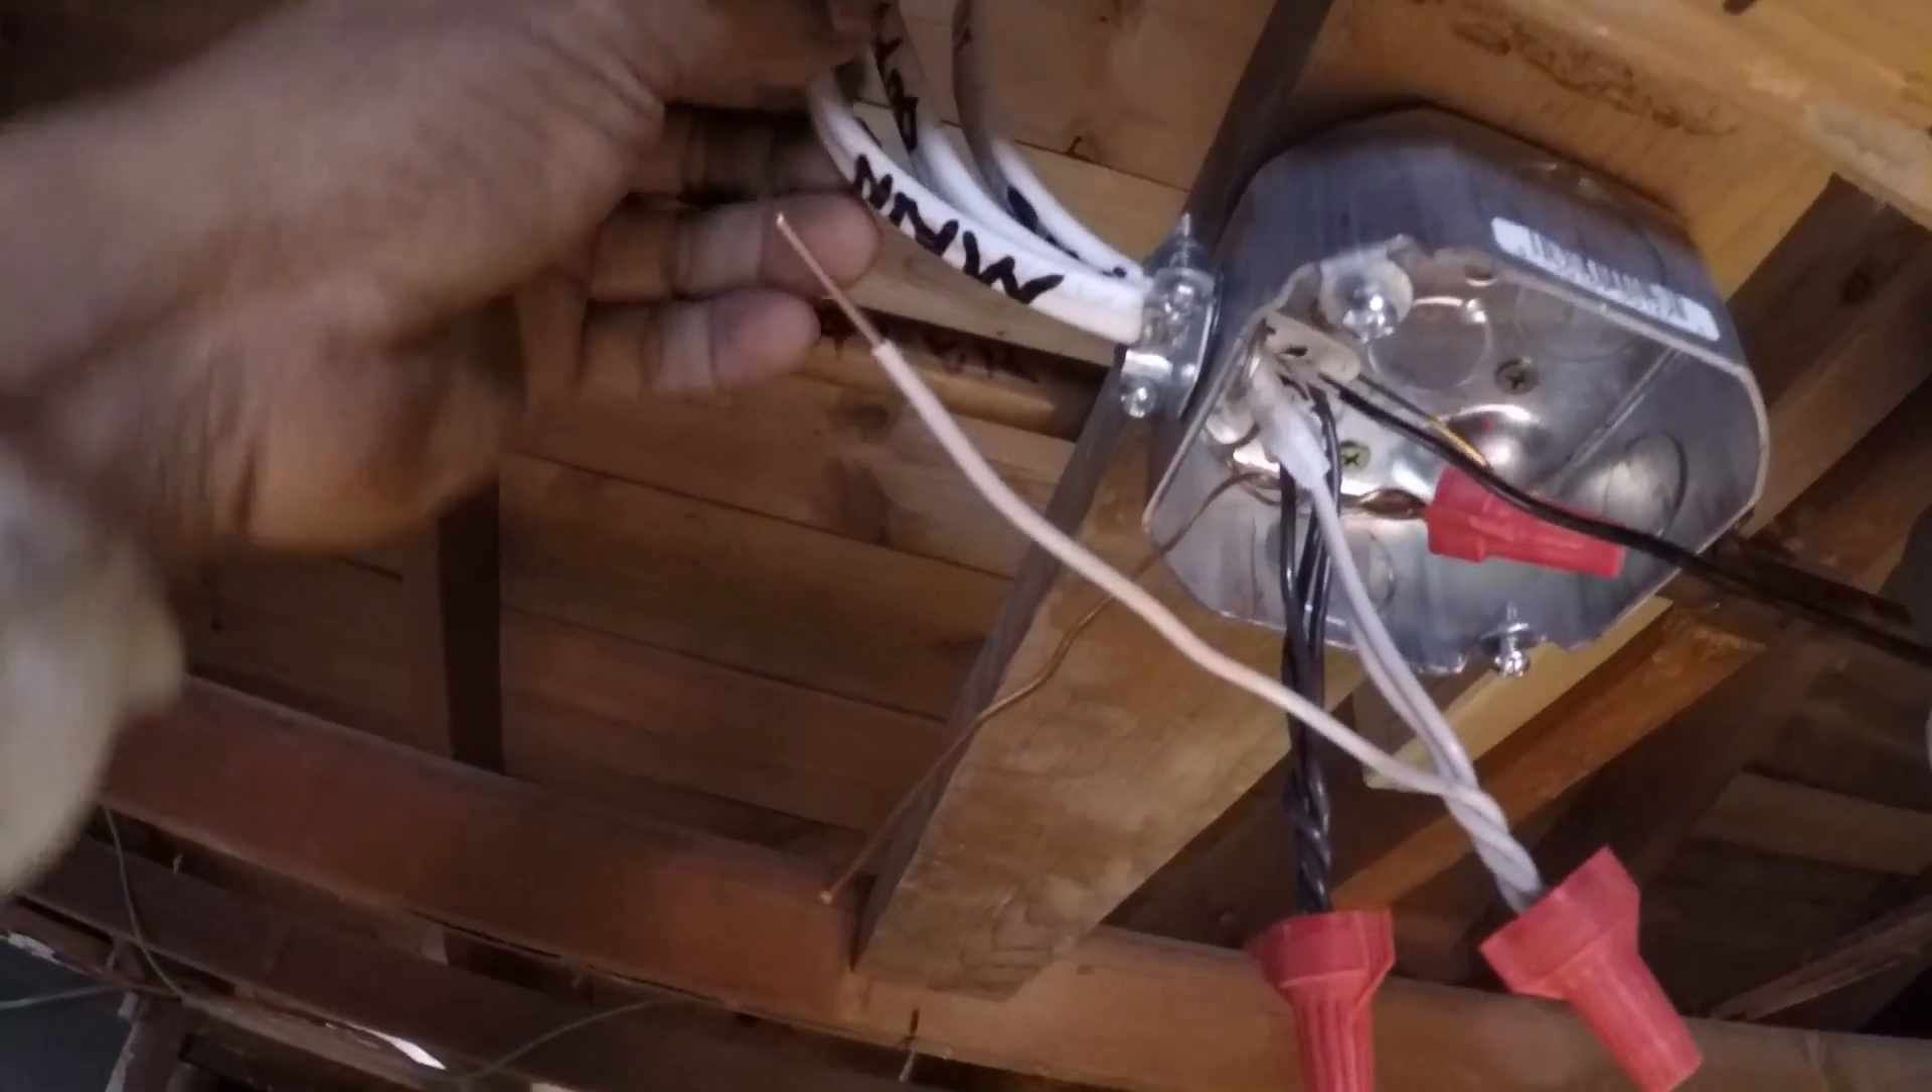Aquí ya tengo la caja instalada. Donde va el foco.